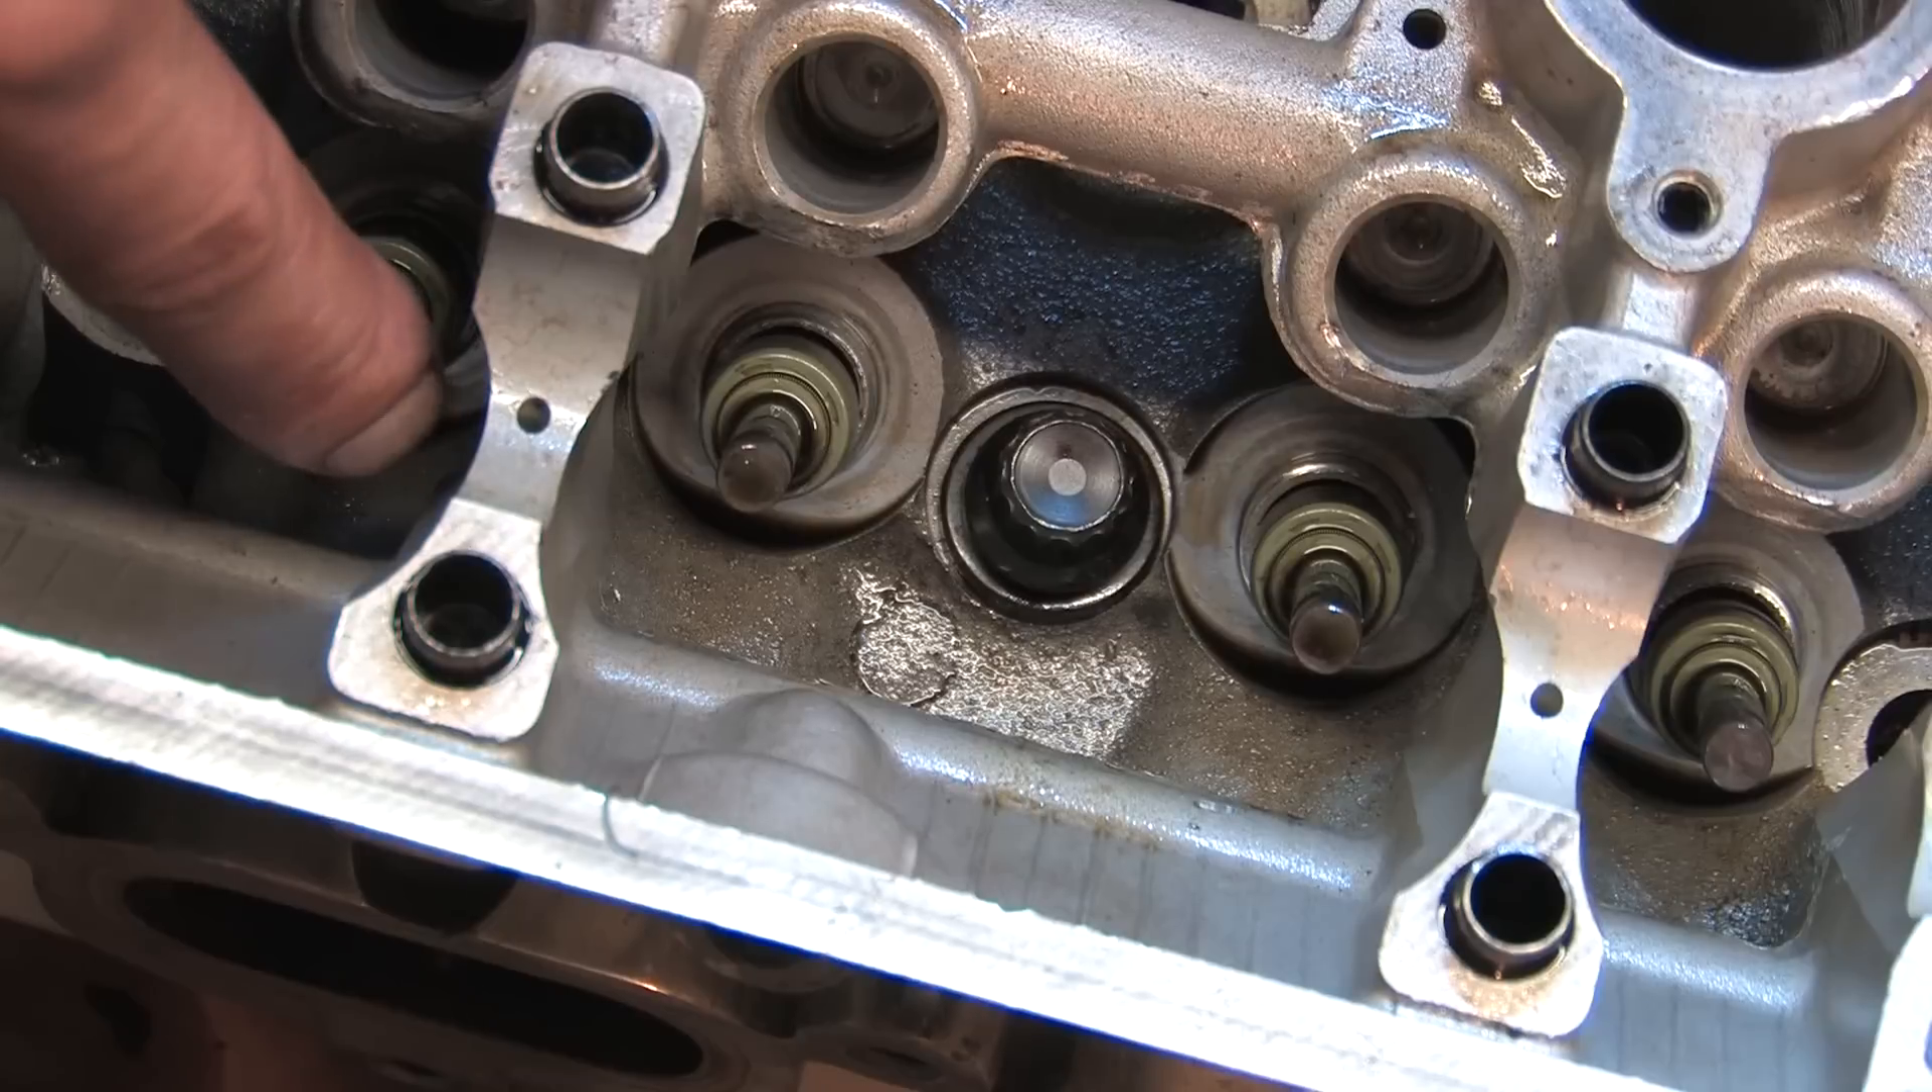All that's left are the valves and the valve stem seals and we'll have a bare head.